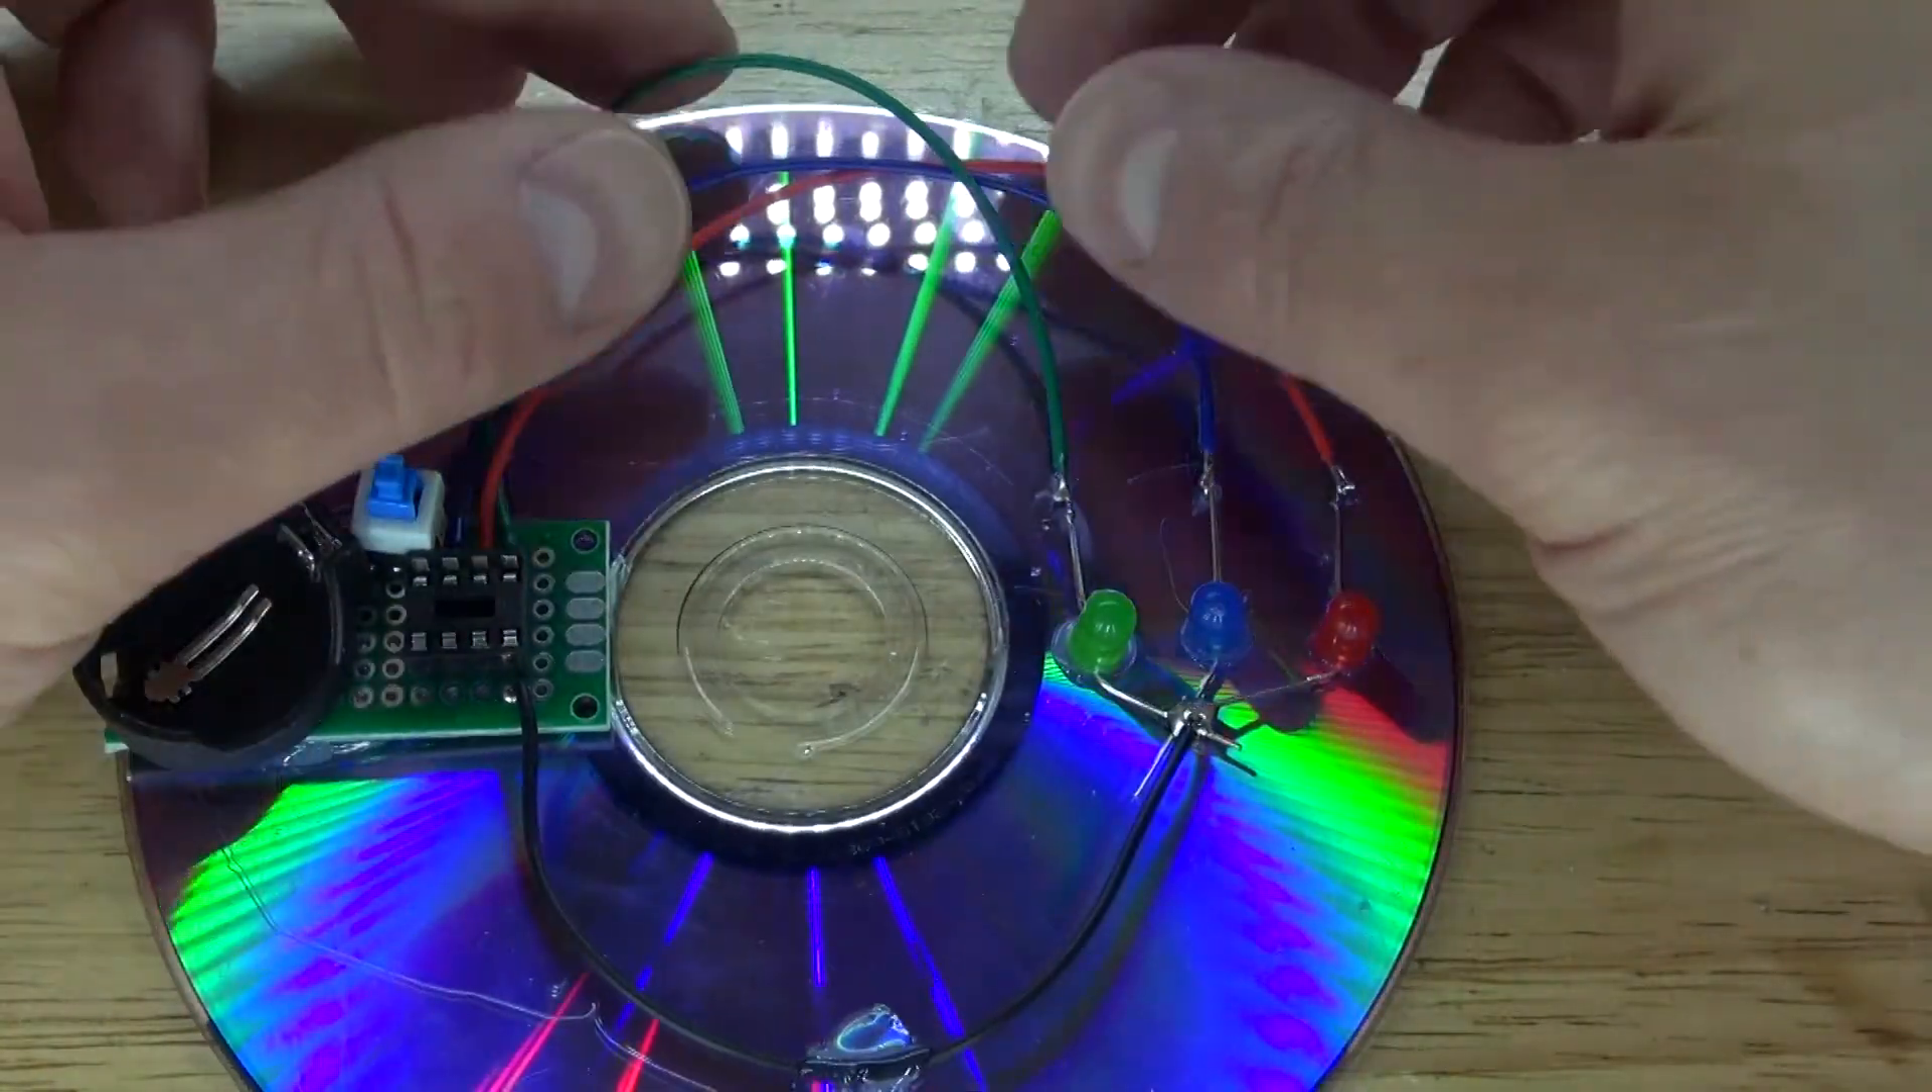The LEDs are now connected to the circuit.